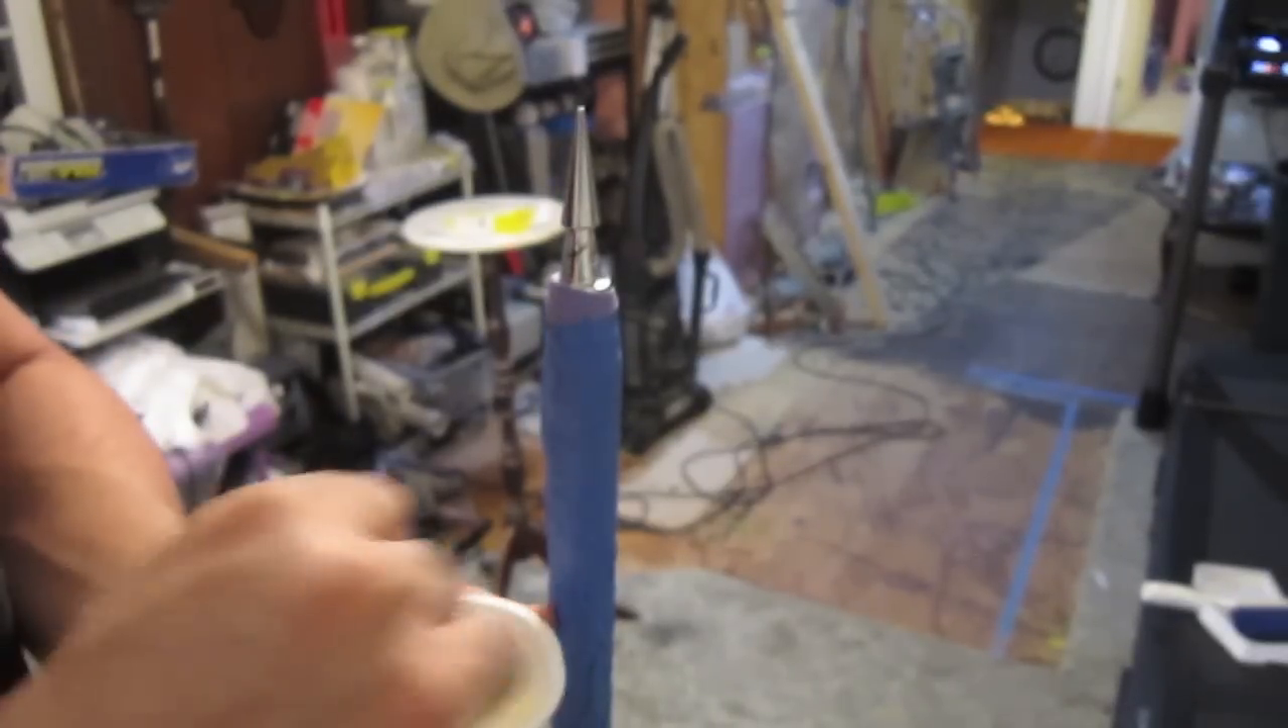Anyway, there is the tip. I have that put on.